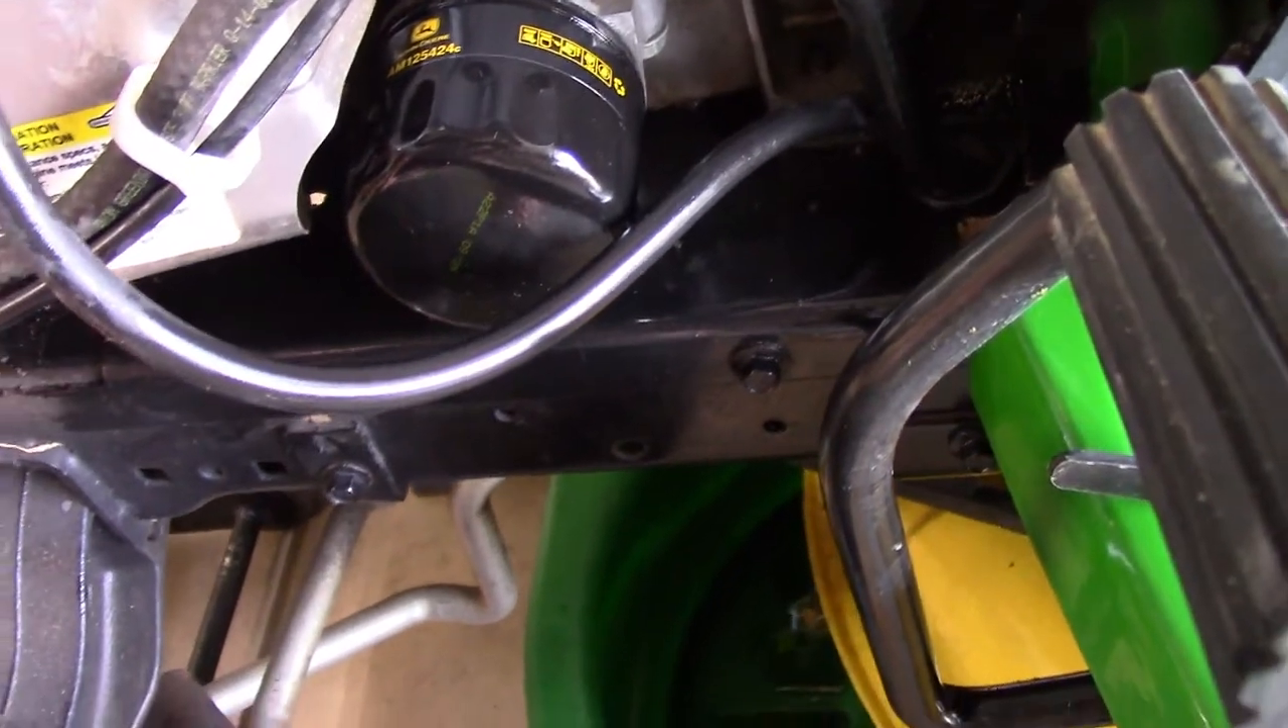Oil filter's on.